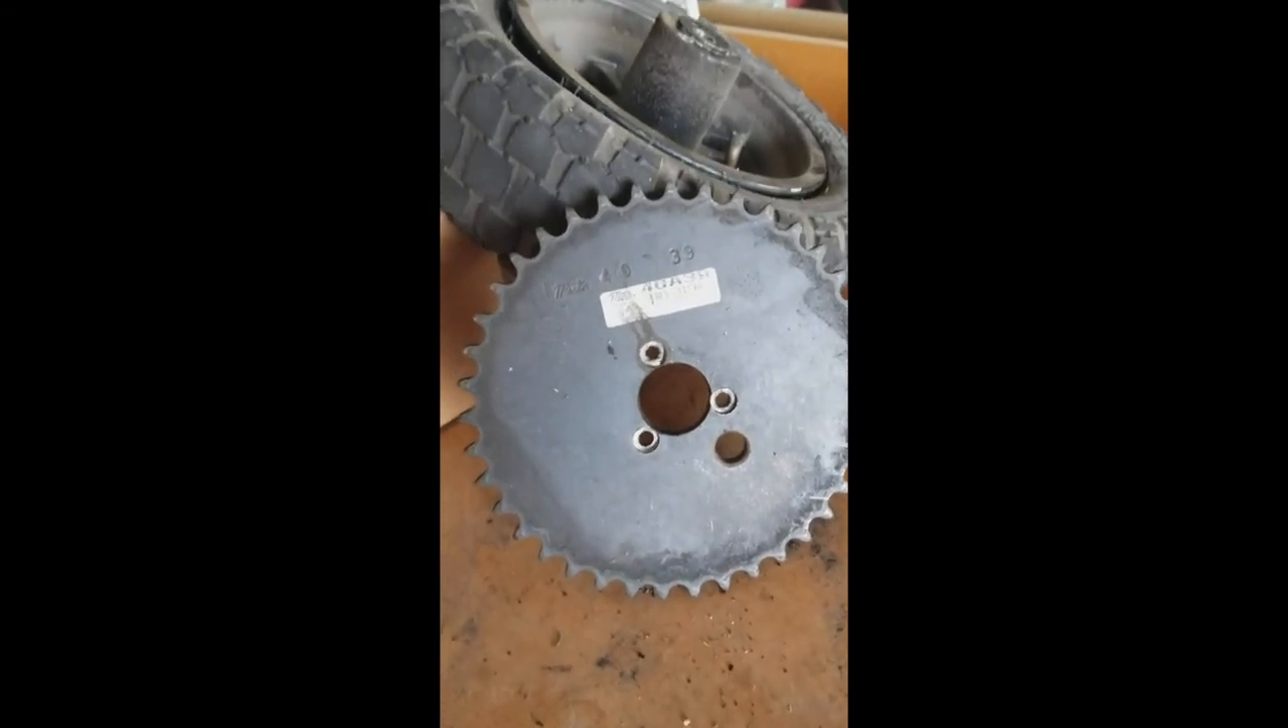This is what the rear sprocket looks like removed from the rear wheel.